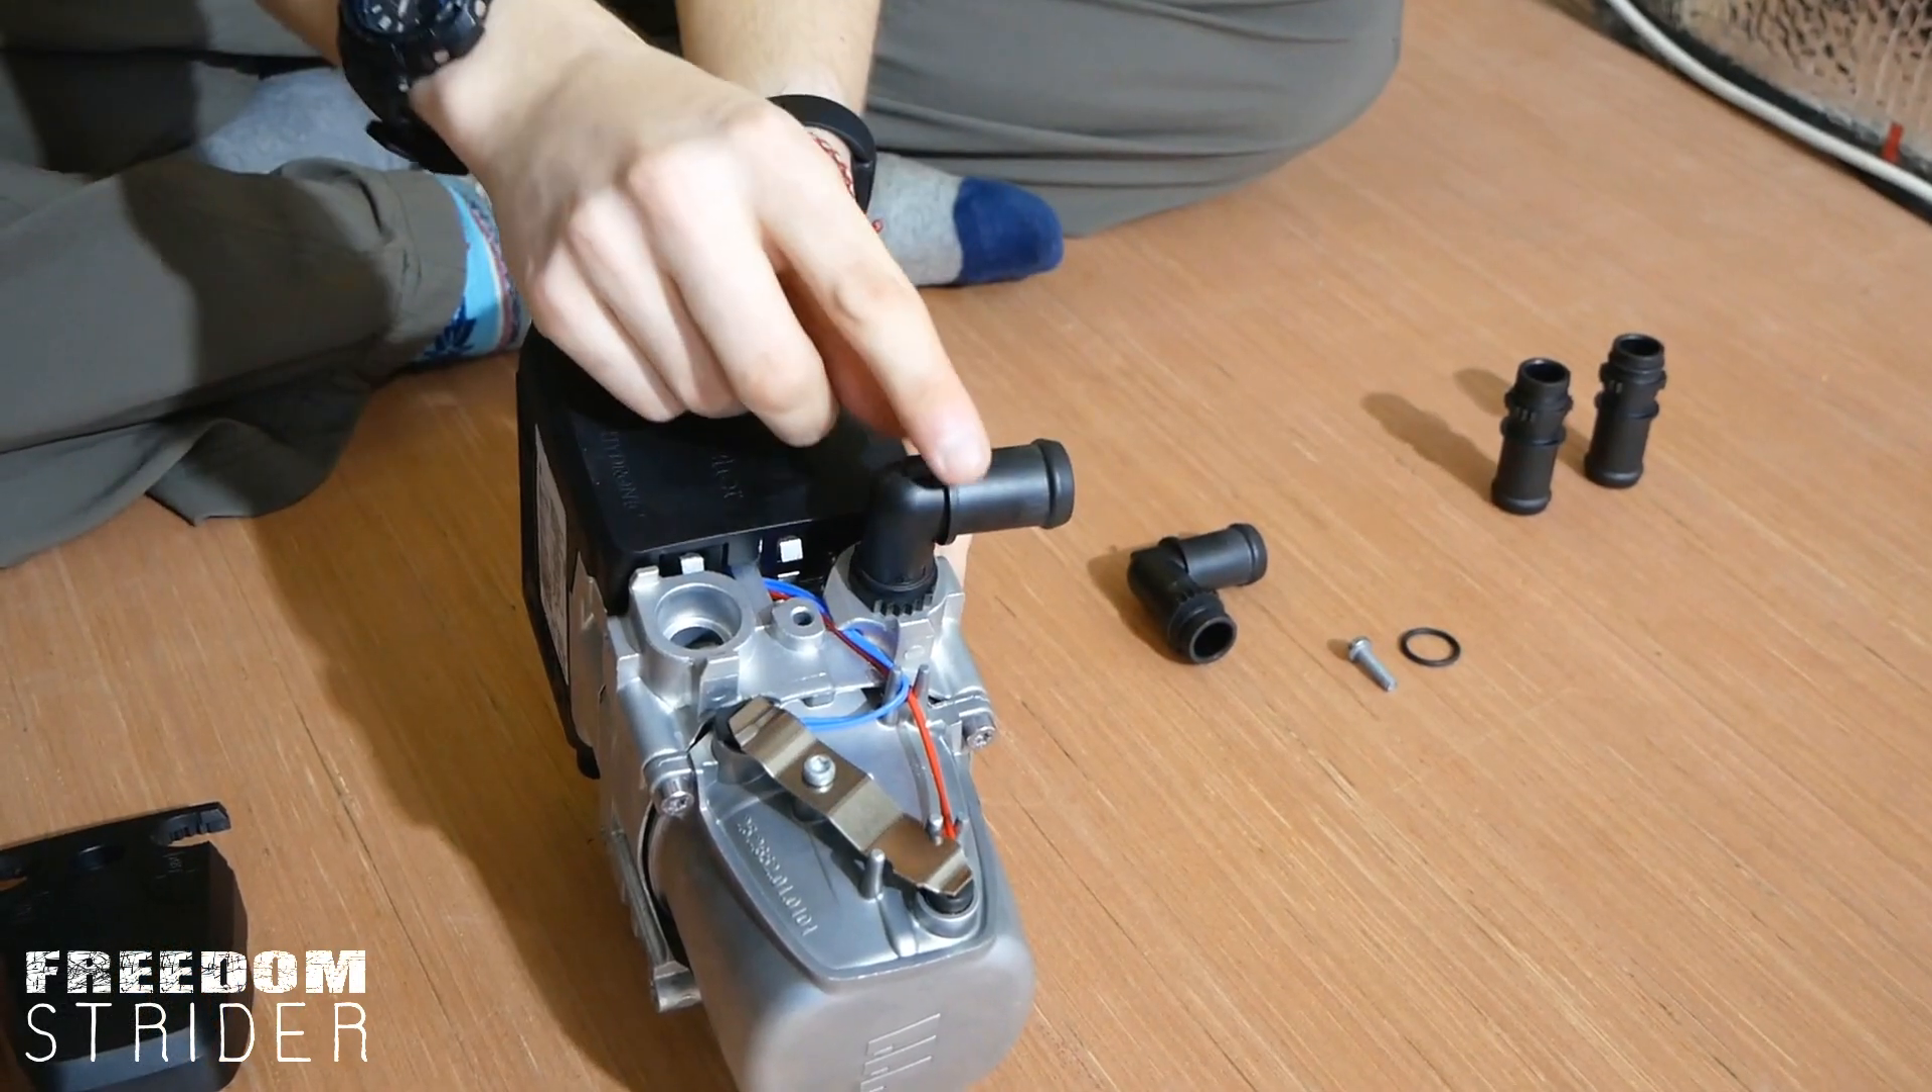In the kit we've got a selection, either we can use straight tubing or we can use a 90 degree right angle tubing and they just fit directly into the hole there like so.